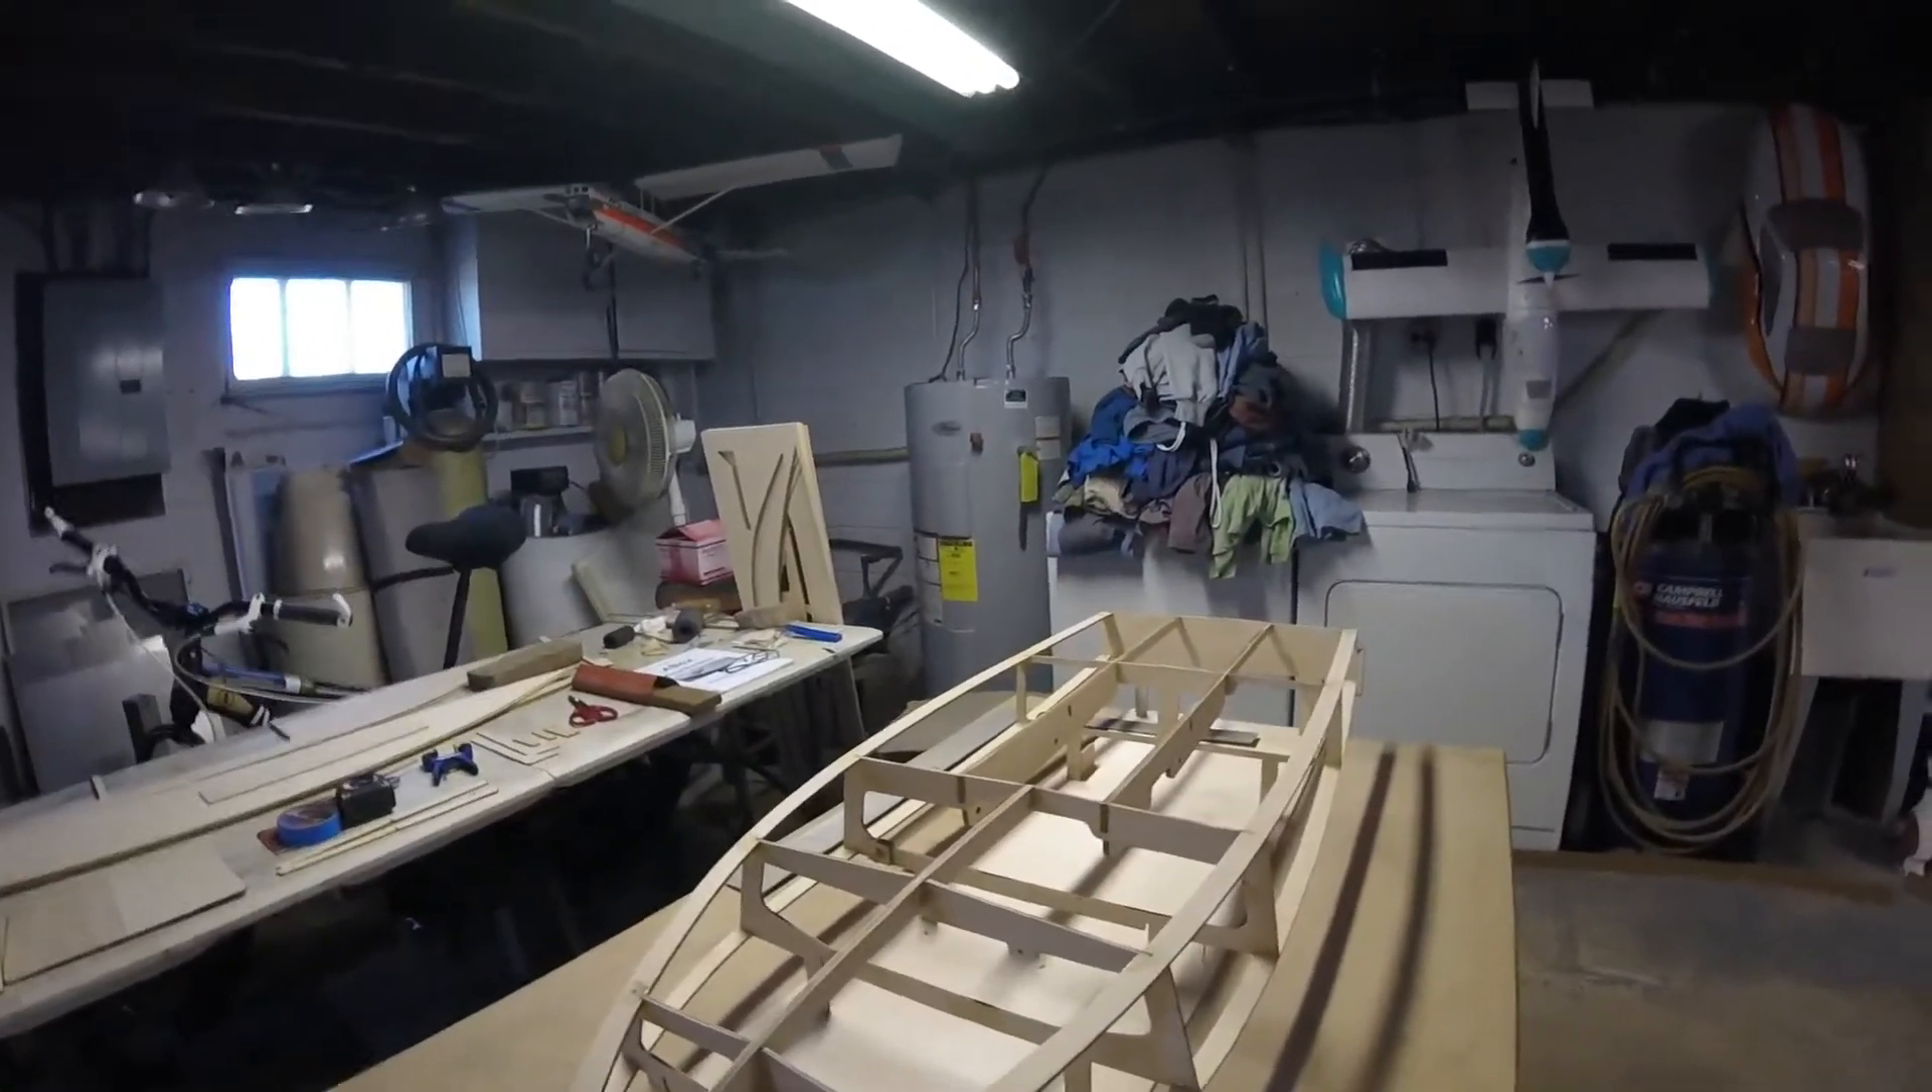Basically the skeleton of the boat is pretty much there.